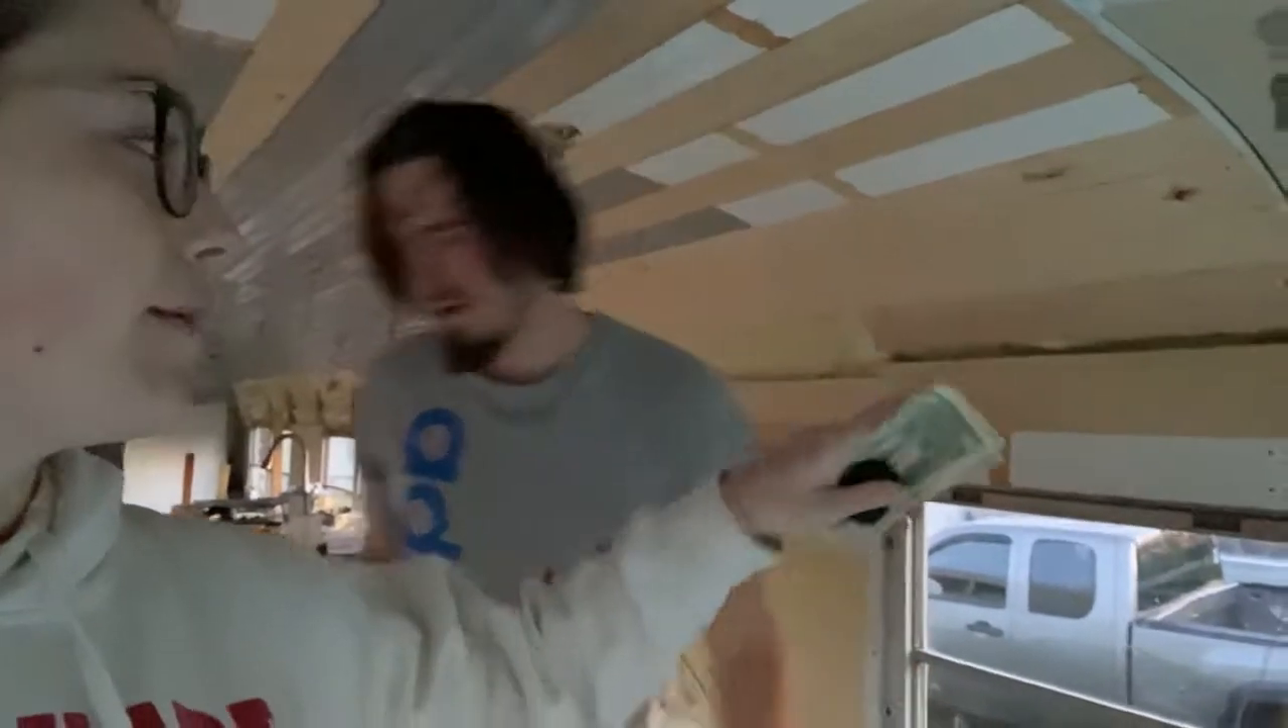We got part of the roof up but we still are kind of struggling over here.